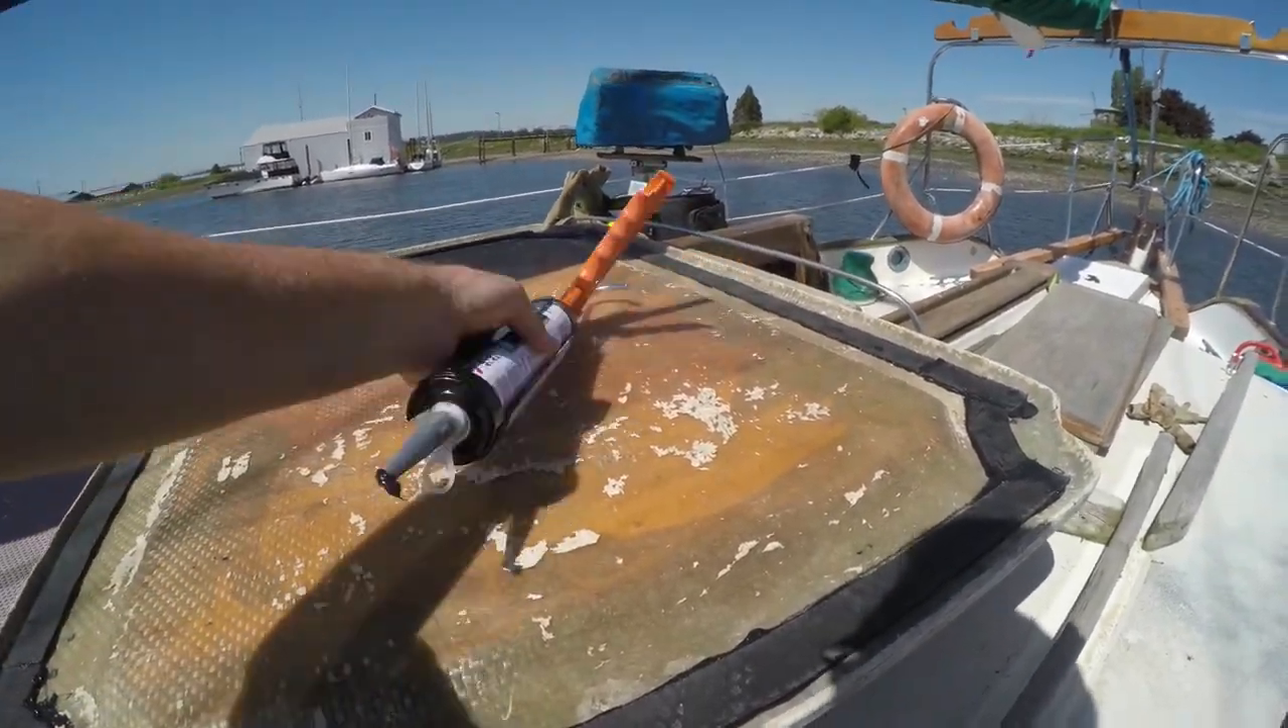This is the cockpit hatch and as you can see I've cut strips of rubber and glued them down all the way around the edge of the hatch.